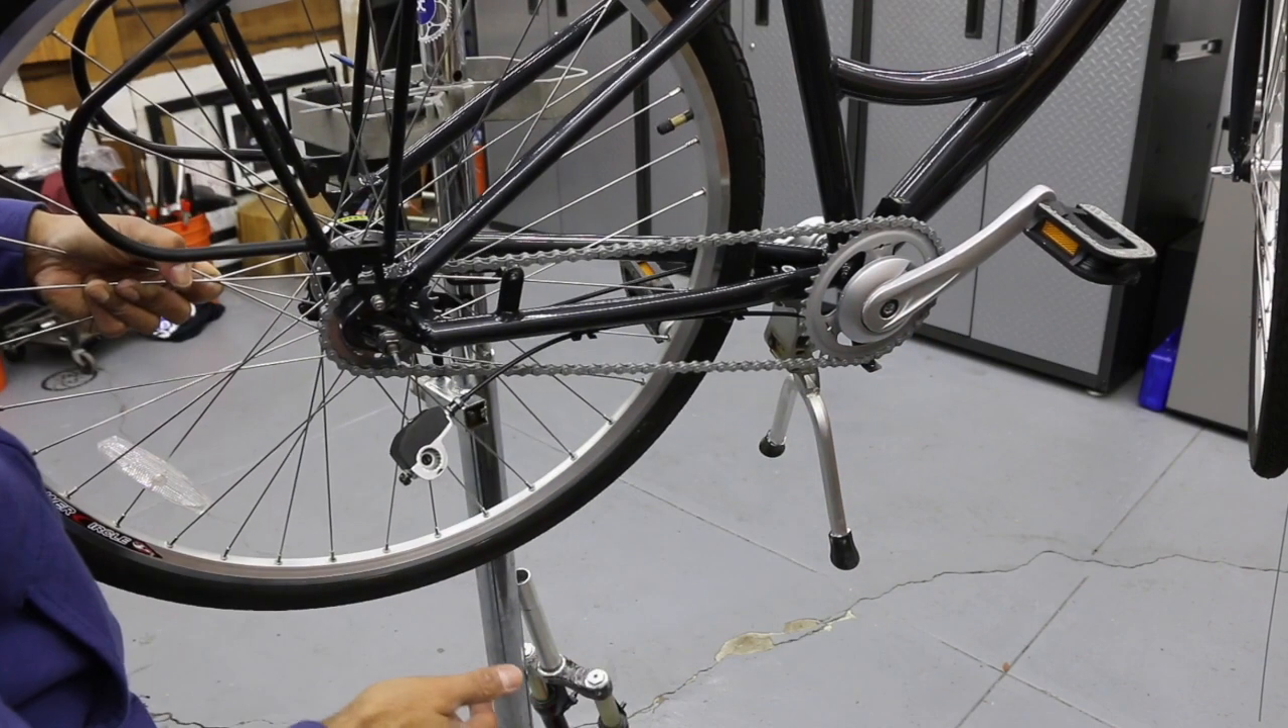Now the chains all the way in on the chain ring.